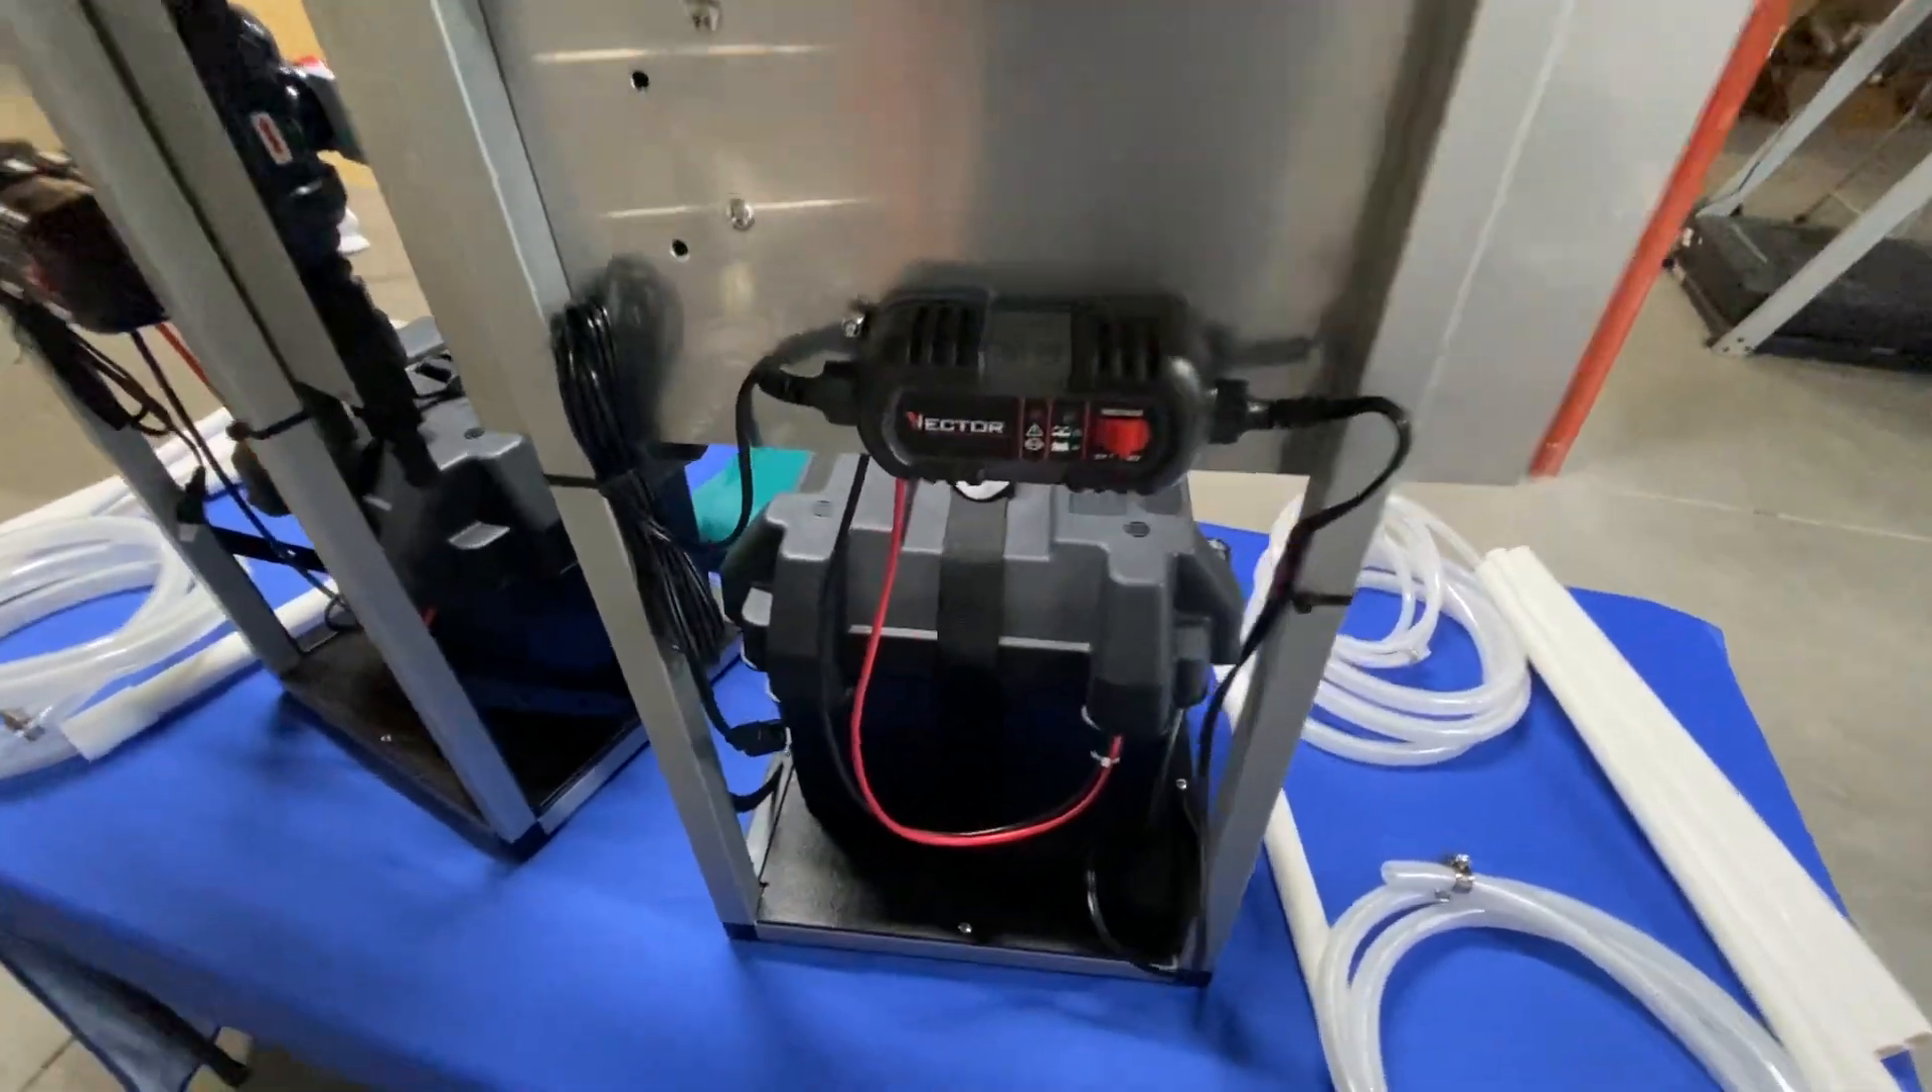Each machine has its battery maintainer mounted on the back it's wired up it's ready to go.